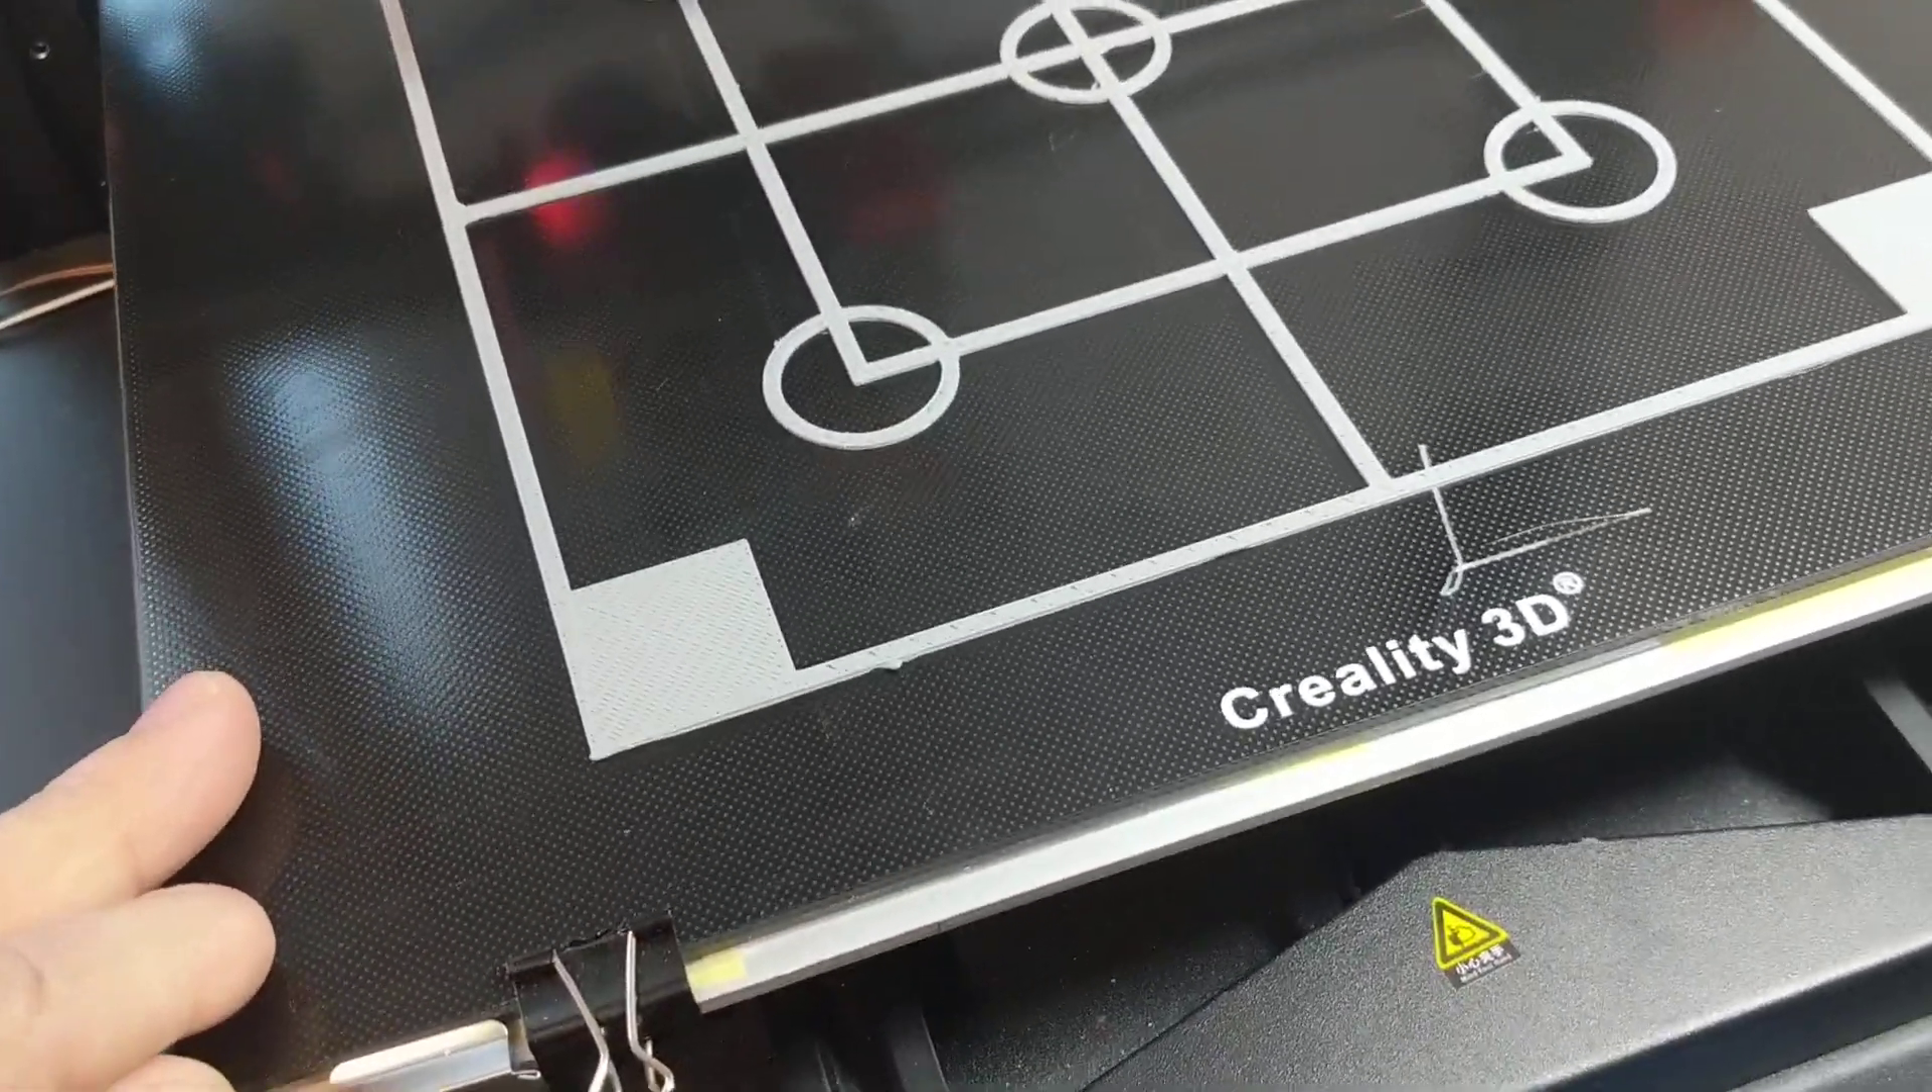Ensuite, j'ai installé ce nouveau plateau qui est fait par Creality.